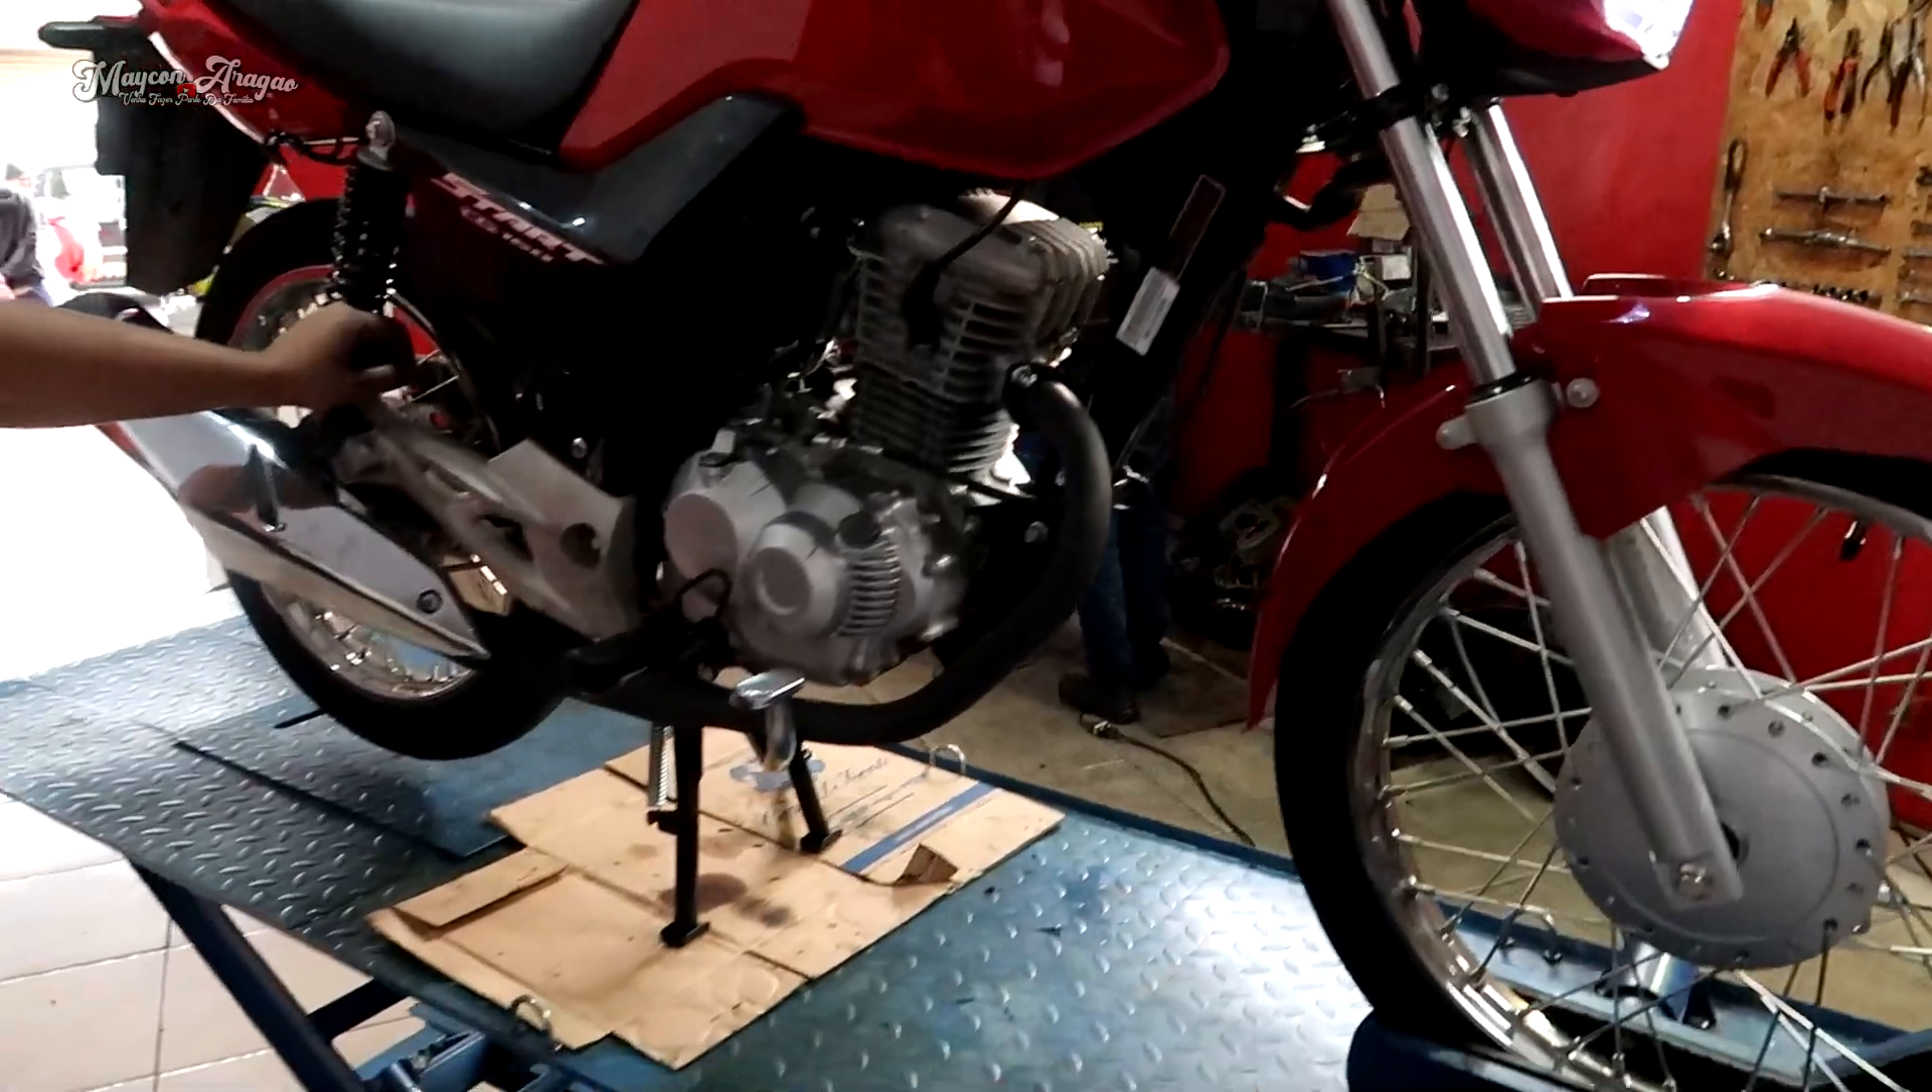Já montou tudo certinho, escapamento no lugar.